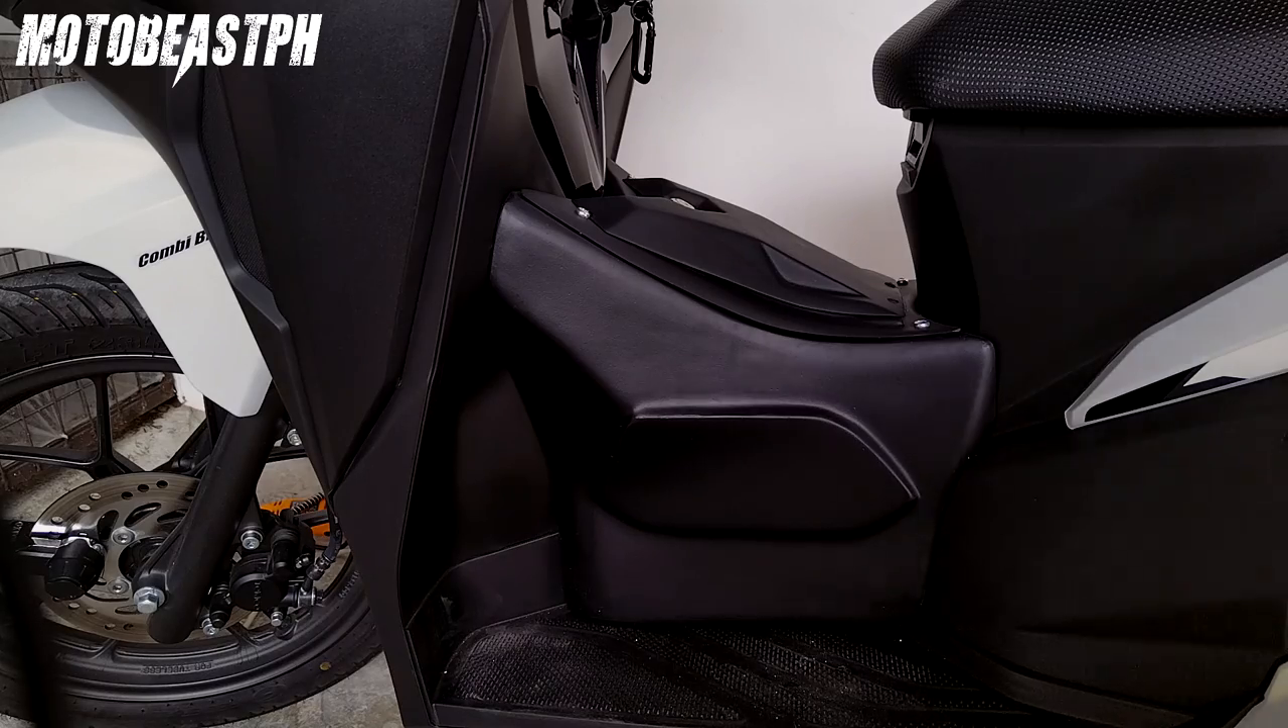Nakabit na natin kay Click yung front box.